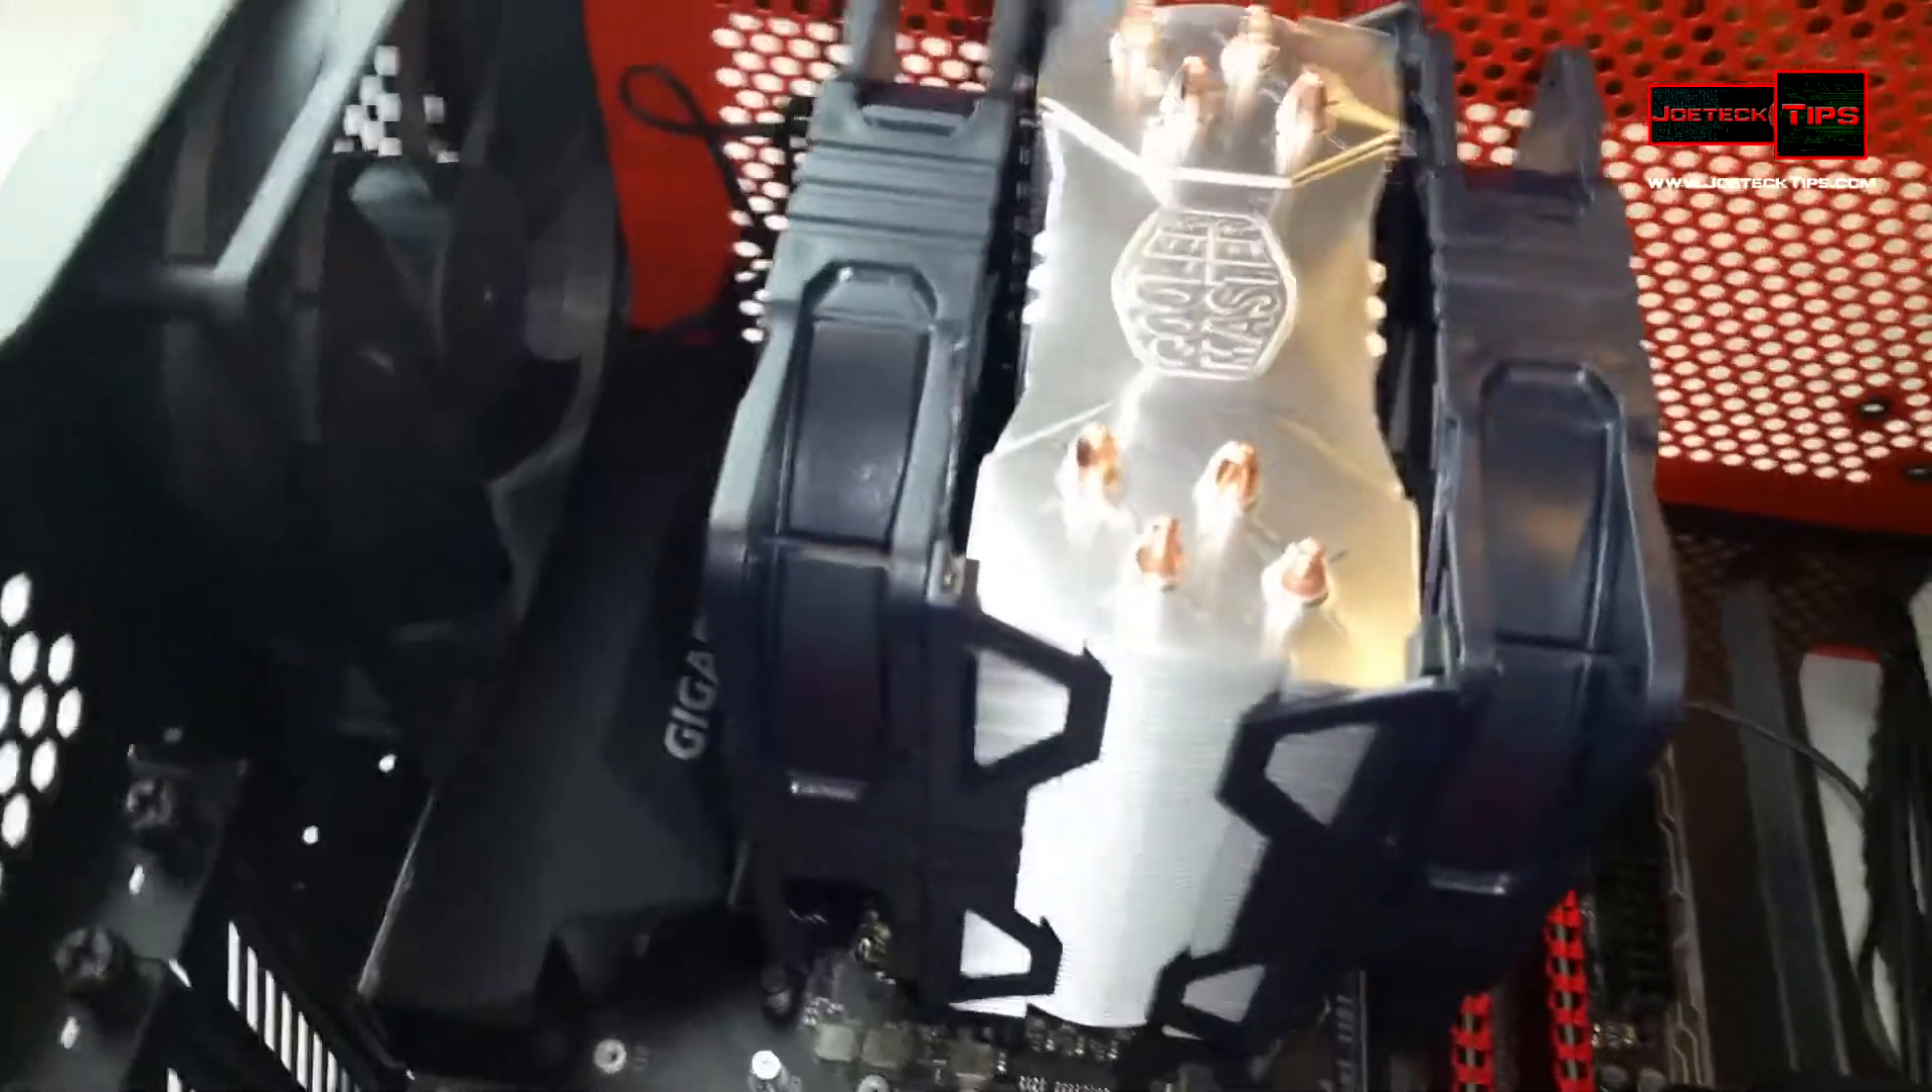And that is it. Now the heat sink is mounted.